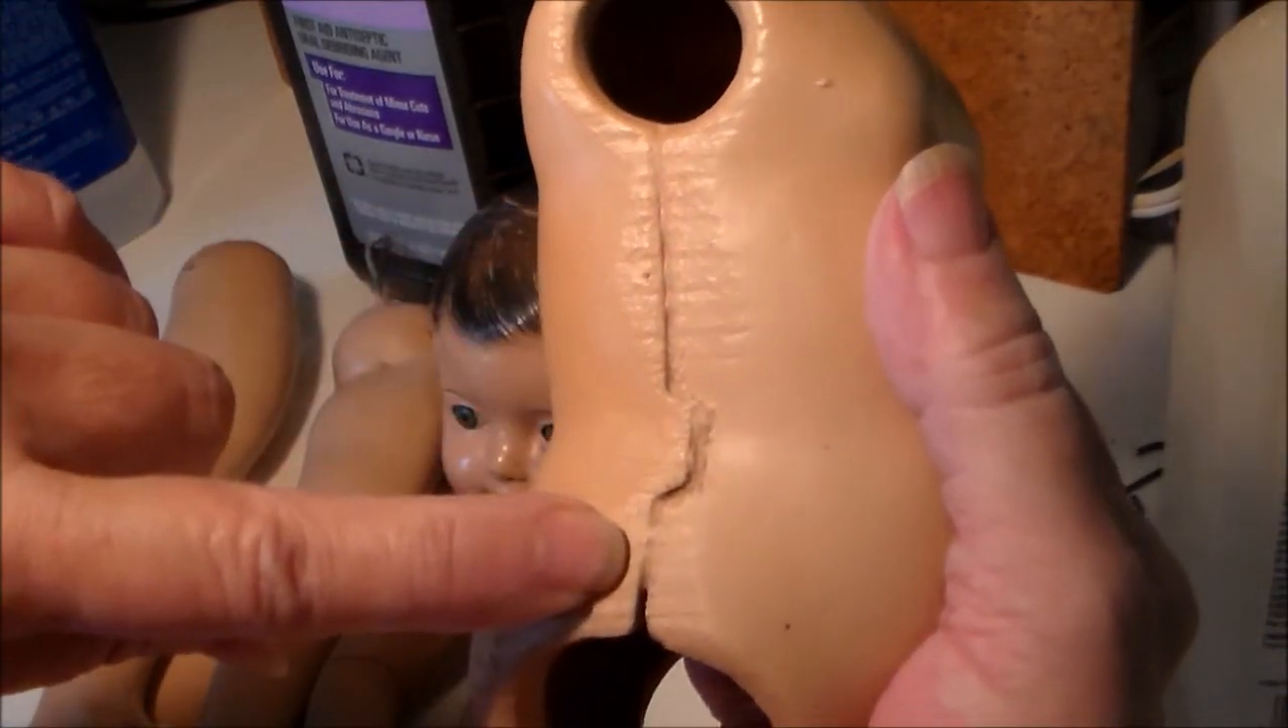And, you can see that the side of the doll has been glued. And, not glued very well because we've got good gaps.